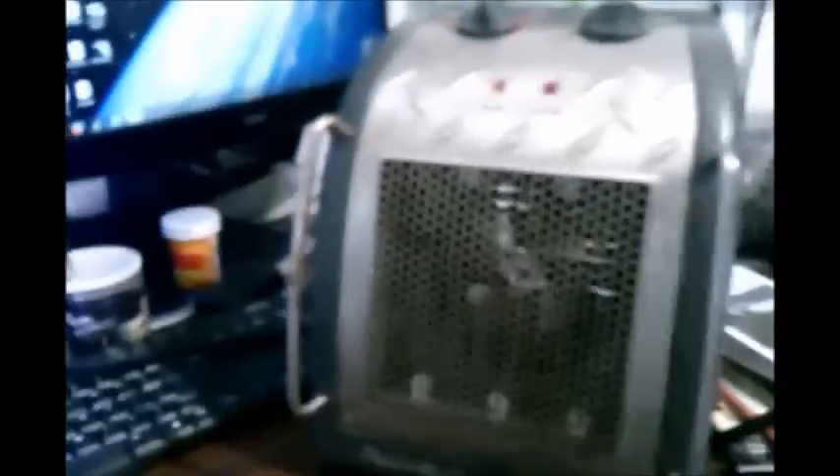Got the grate back on and the cover back on.